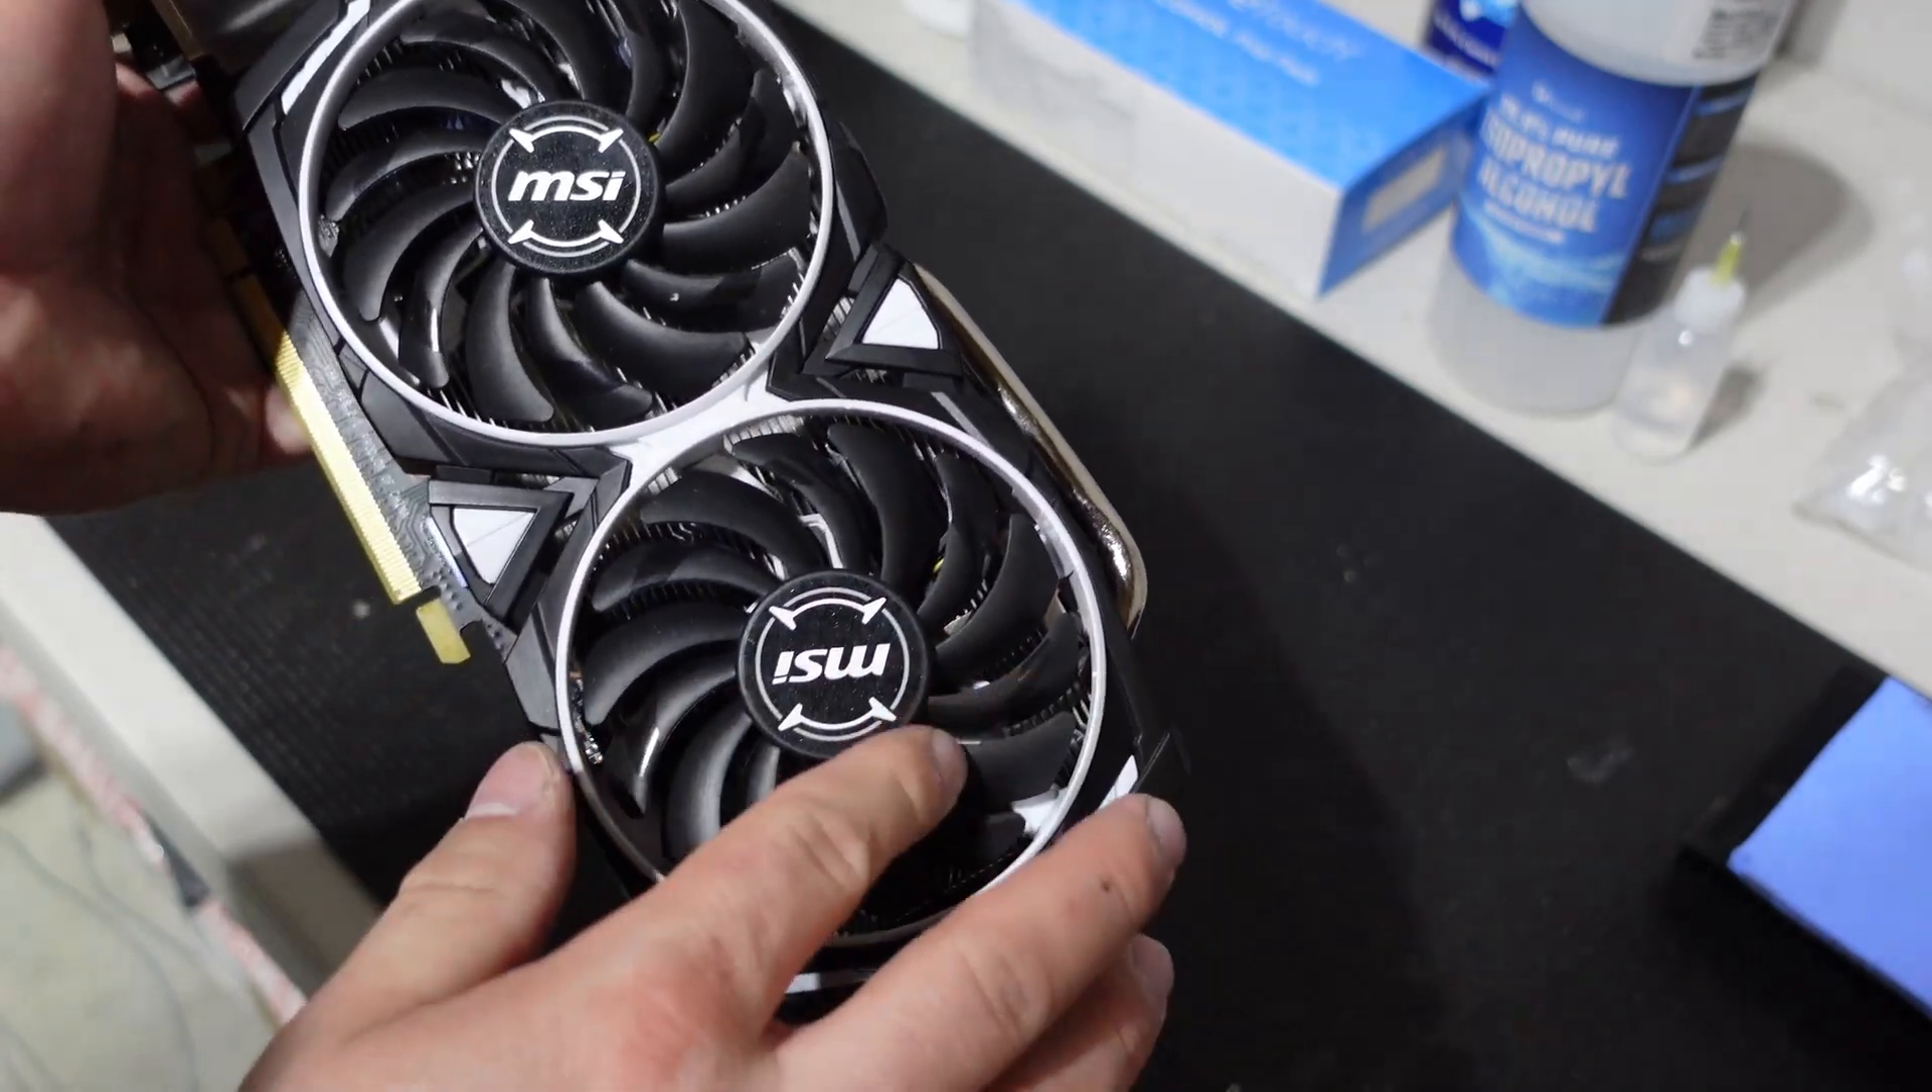All righty, guys. That is it. We went ahead and got the original heatsink on.